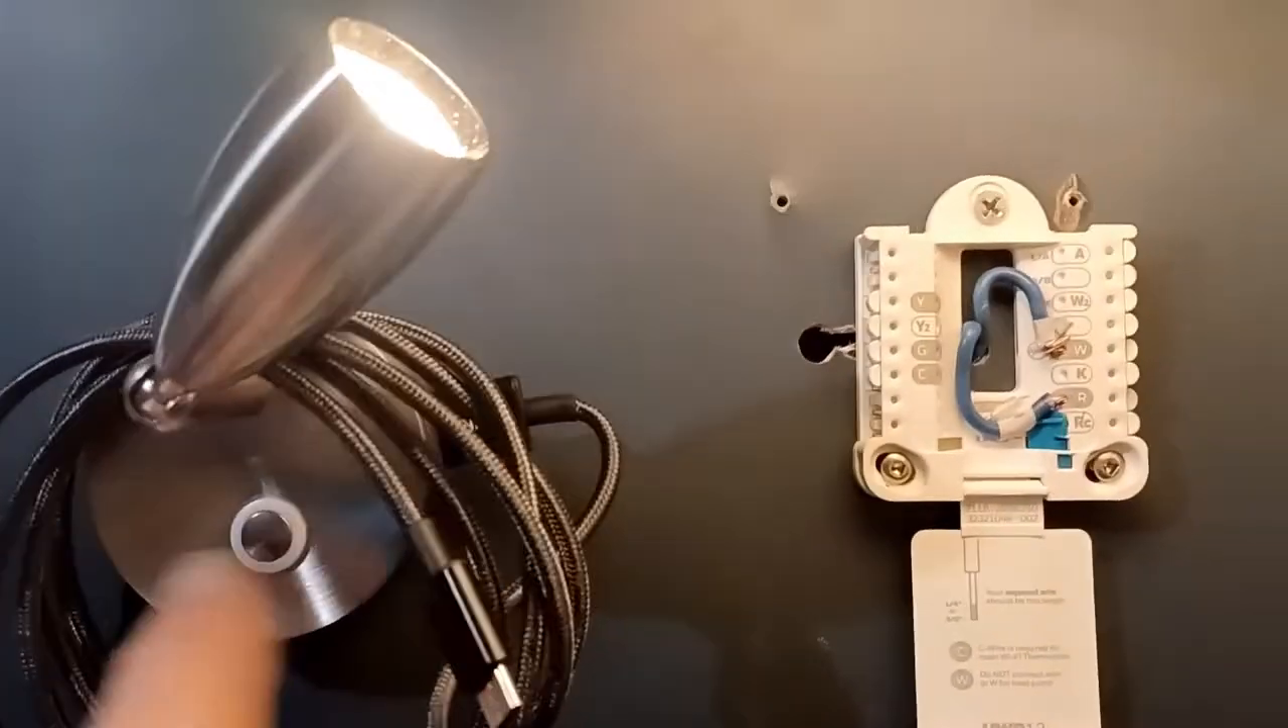So I installed the base plate and it's far enough from my reading lamp and USB.